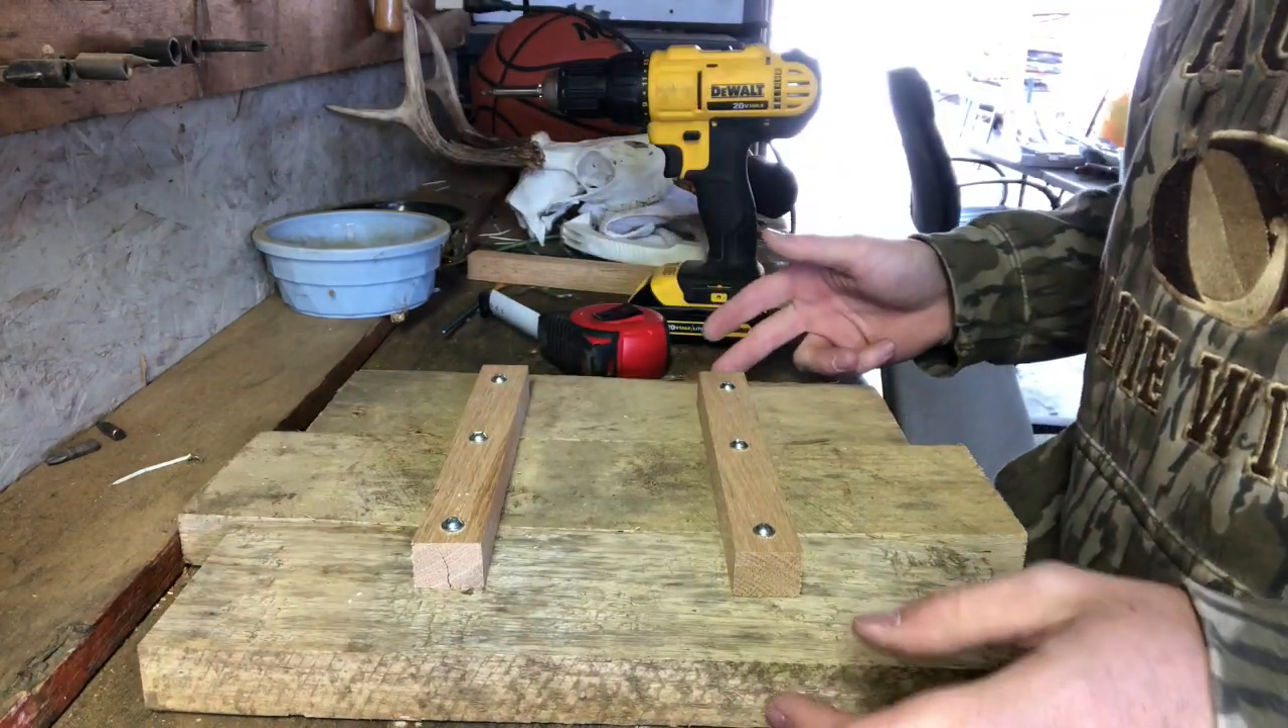All right now I've got all six of our screws in.